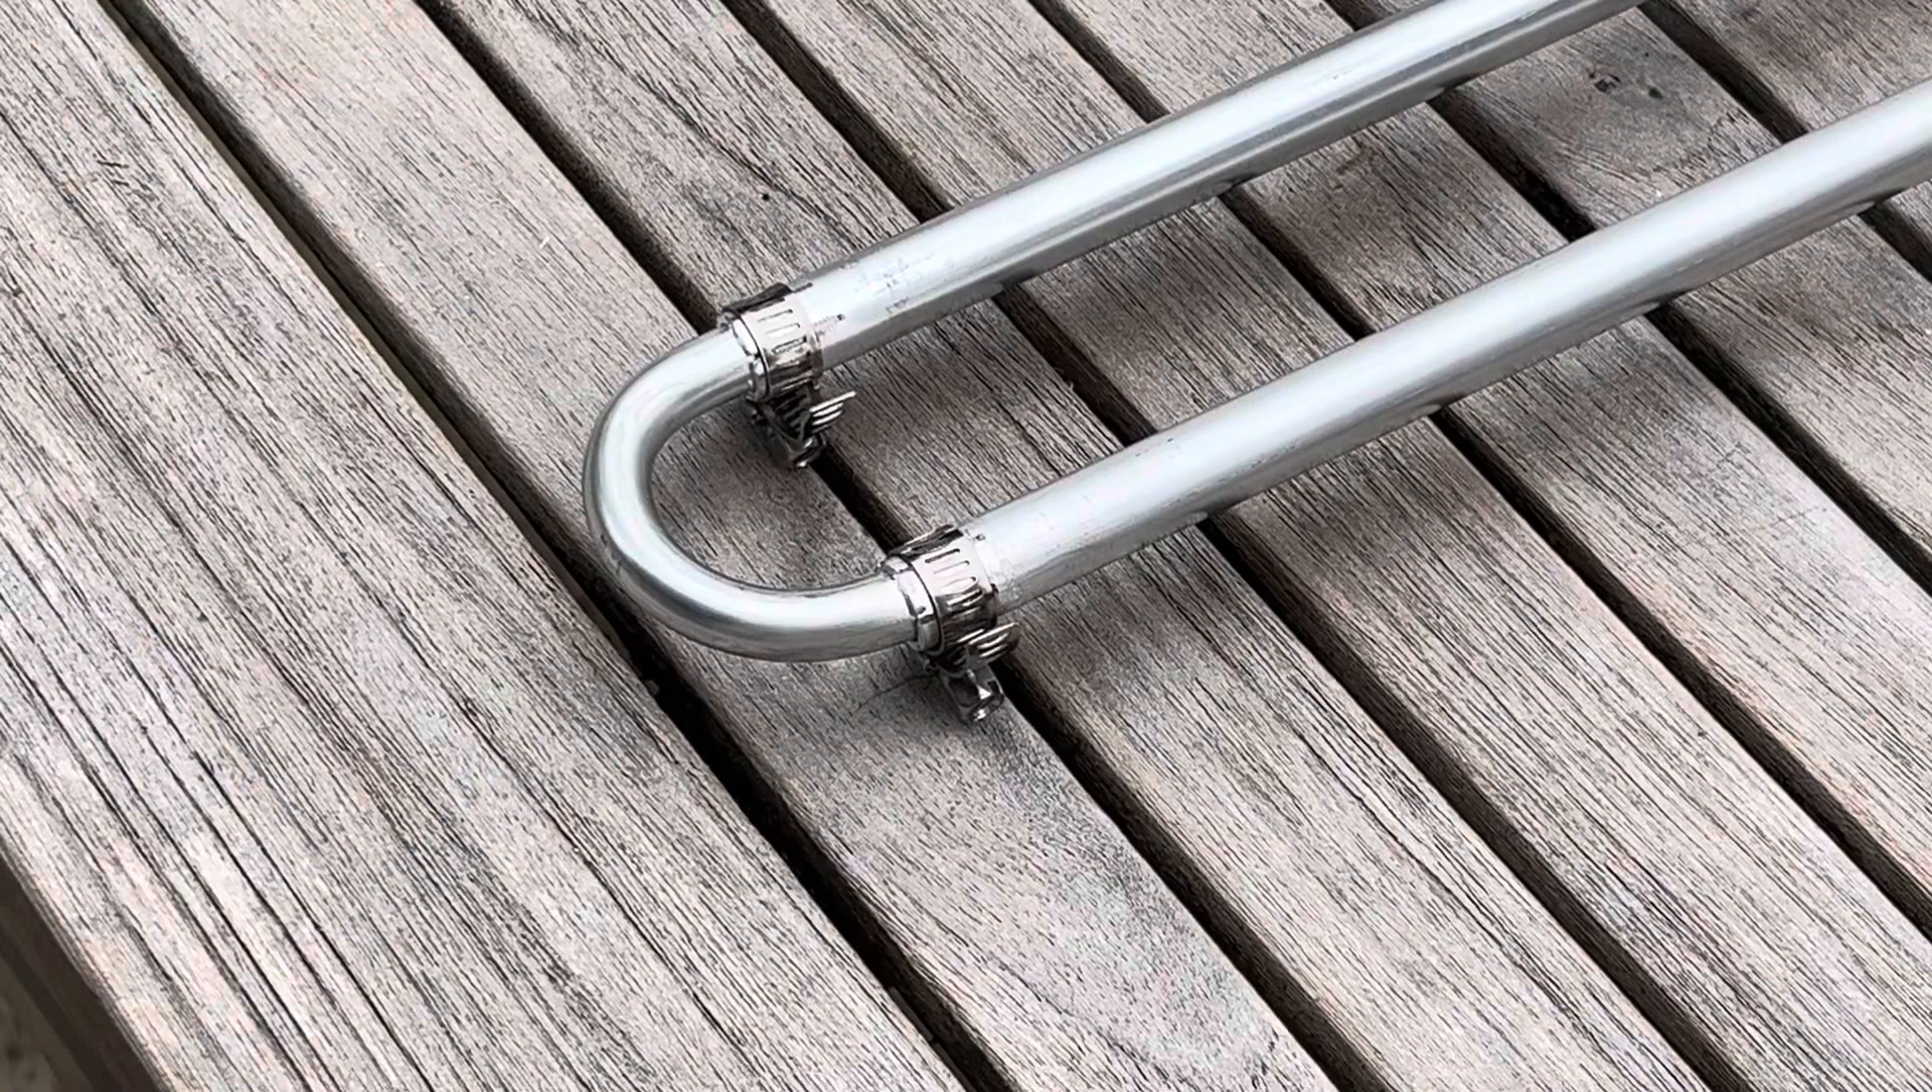So here we've got the hose clamps in position on the end of the dipole with the trombone element.